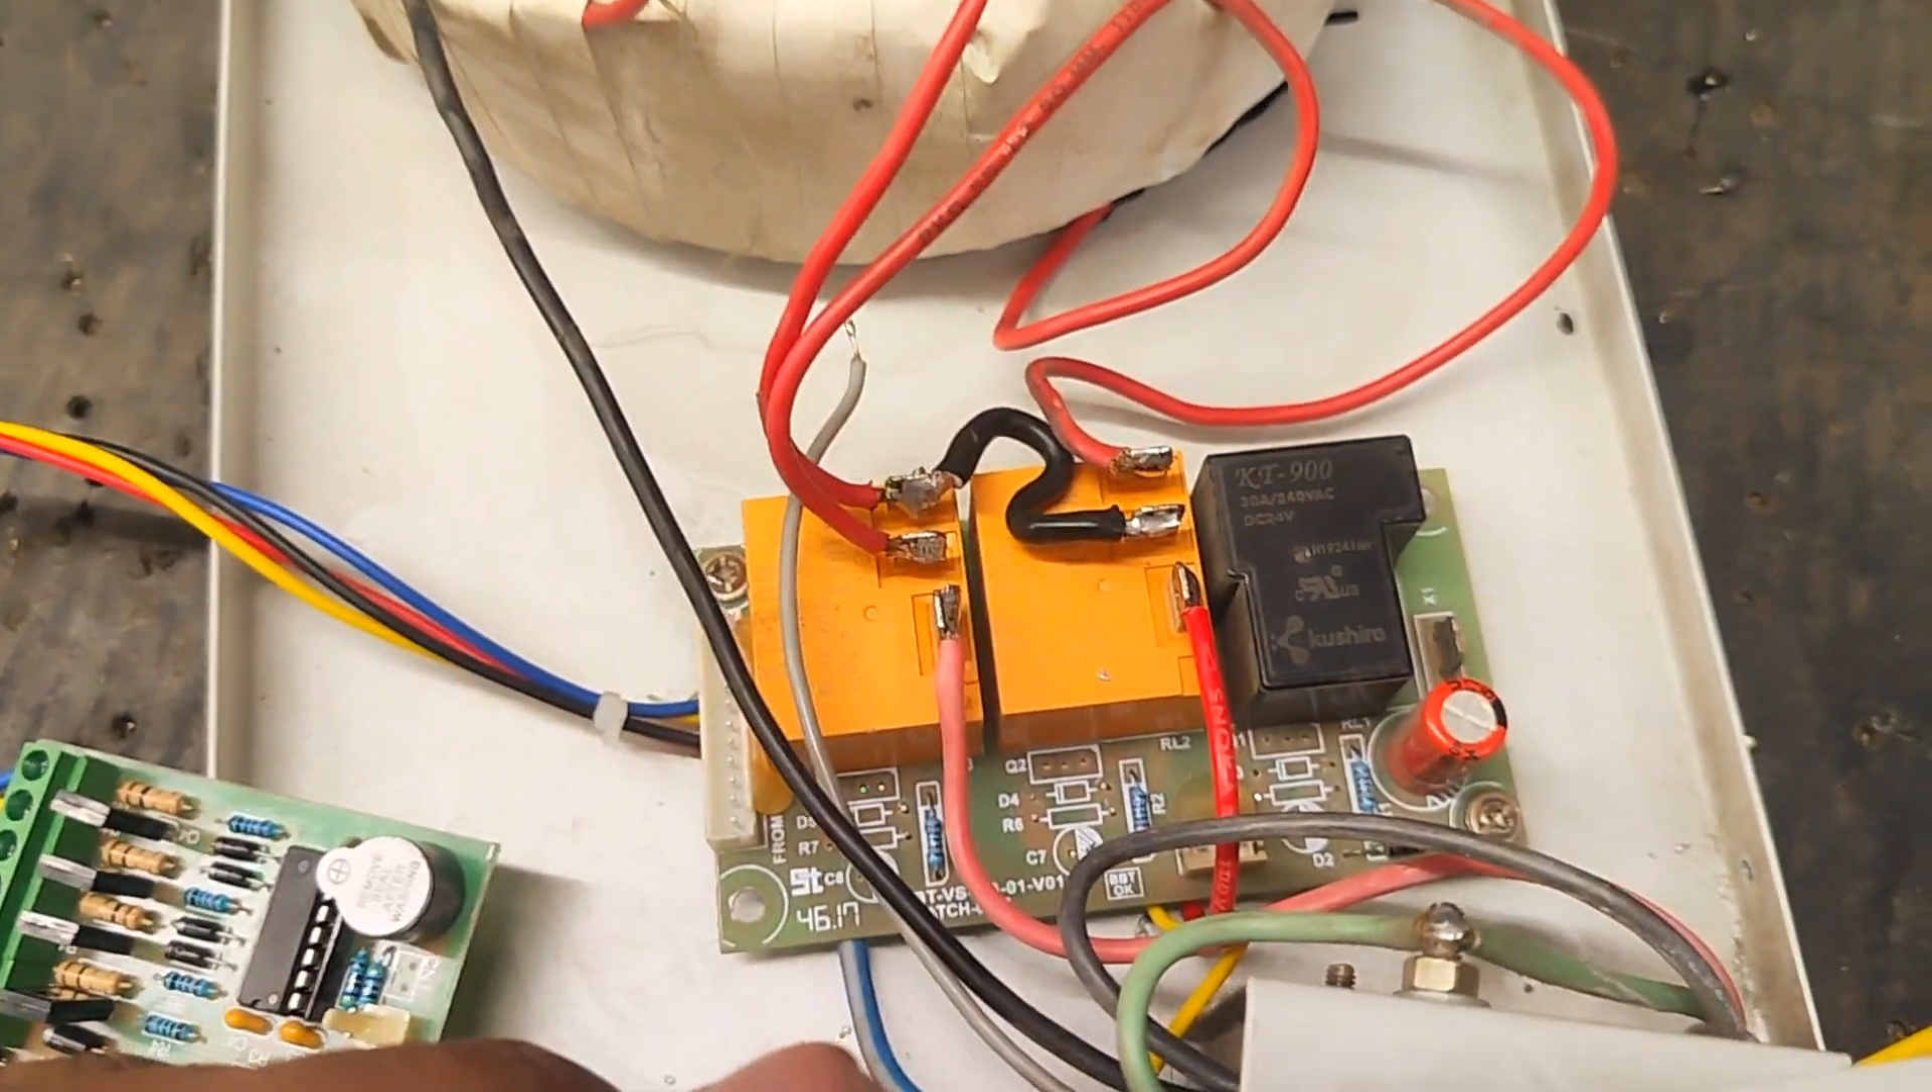देख सकते हैं दोस्तो relay की wiring भी मैंने कर दी है।